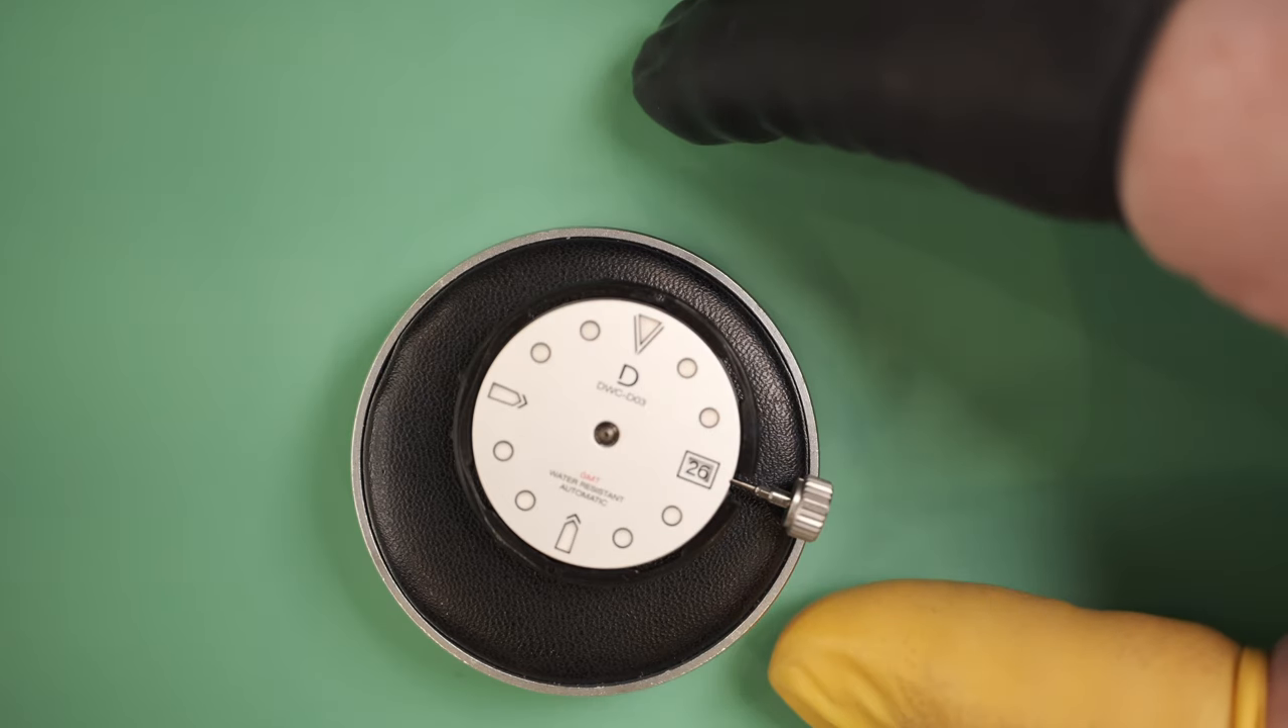And there we are, we've installed the movement into our movement holder.